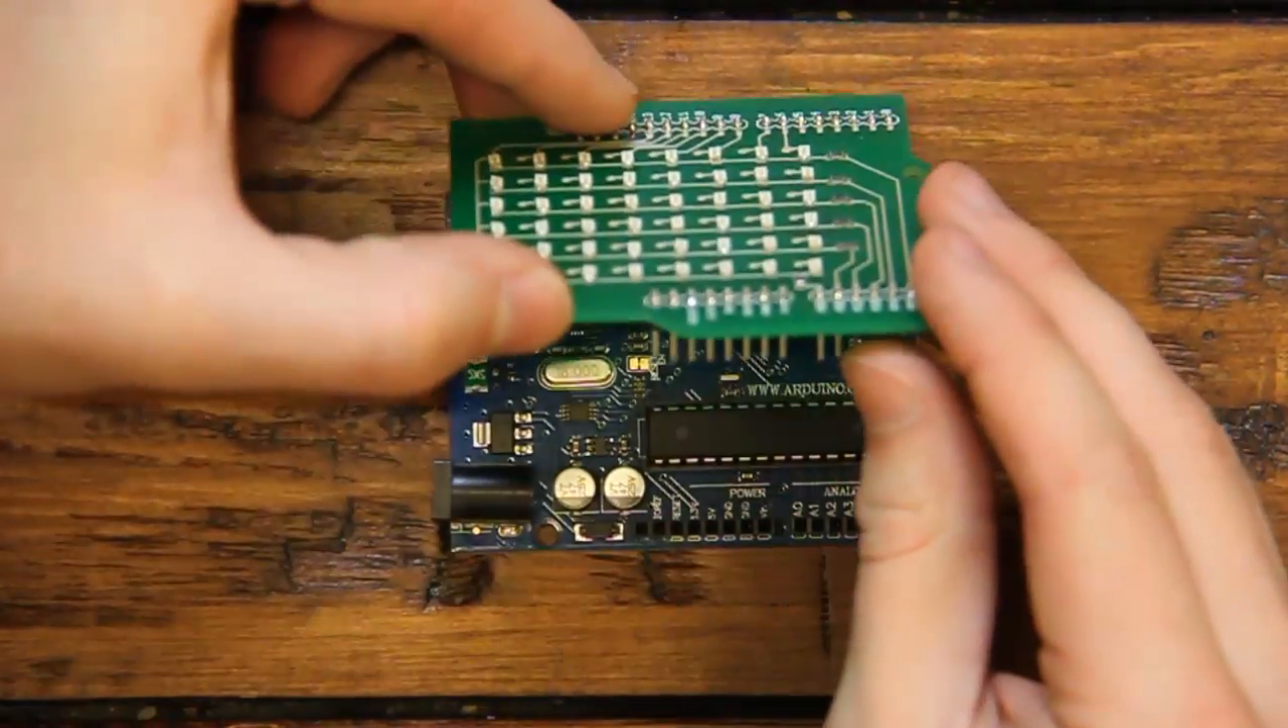All that's left is to mount the LED matrix on the Arduino.